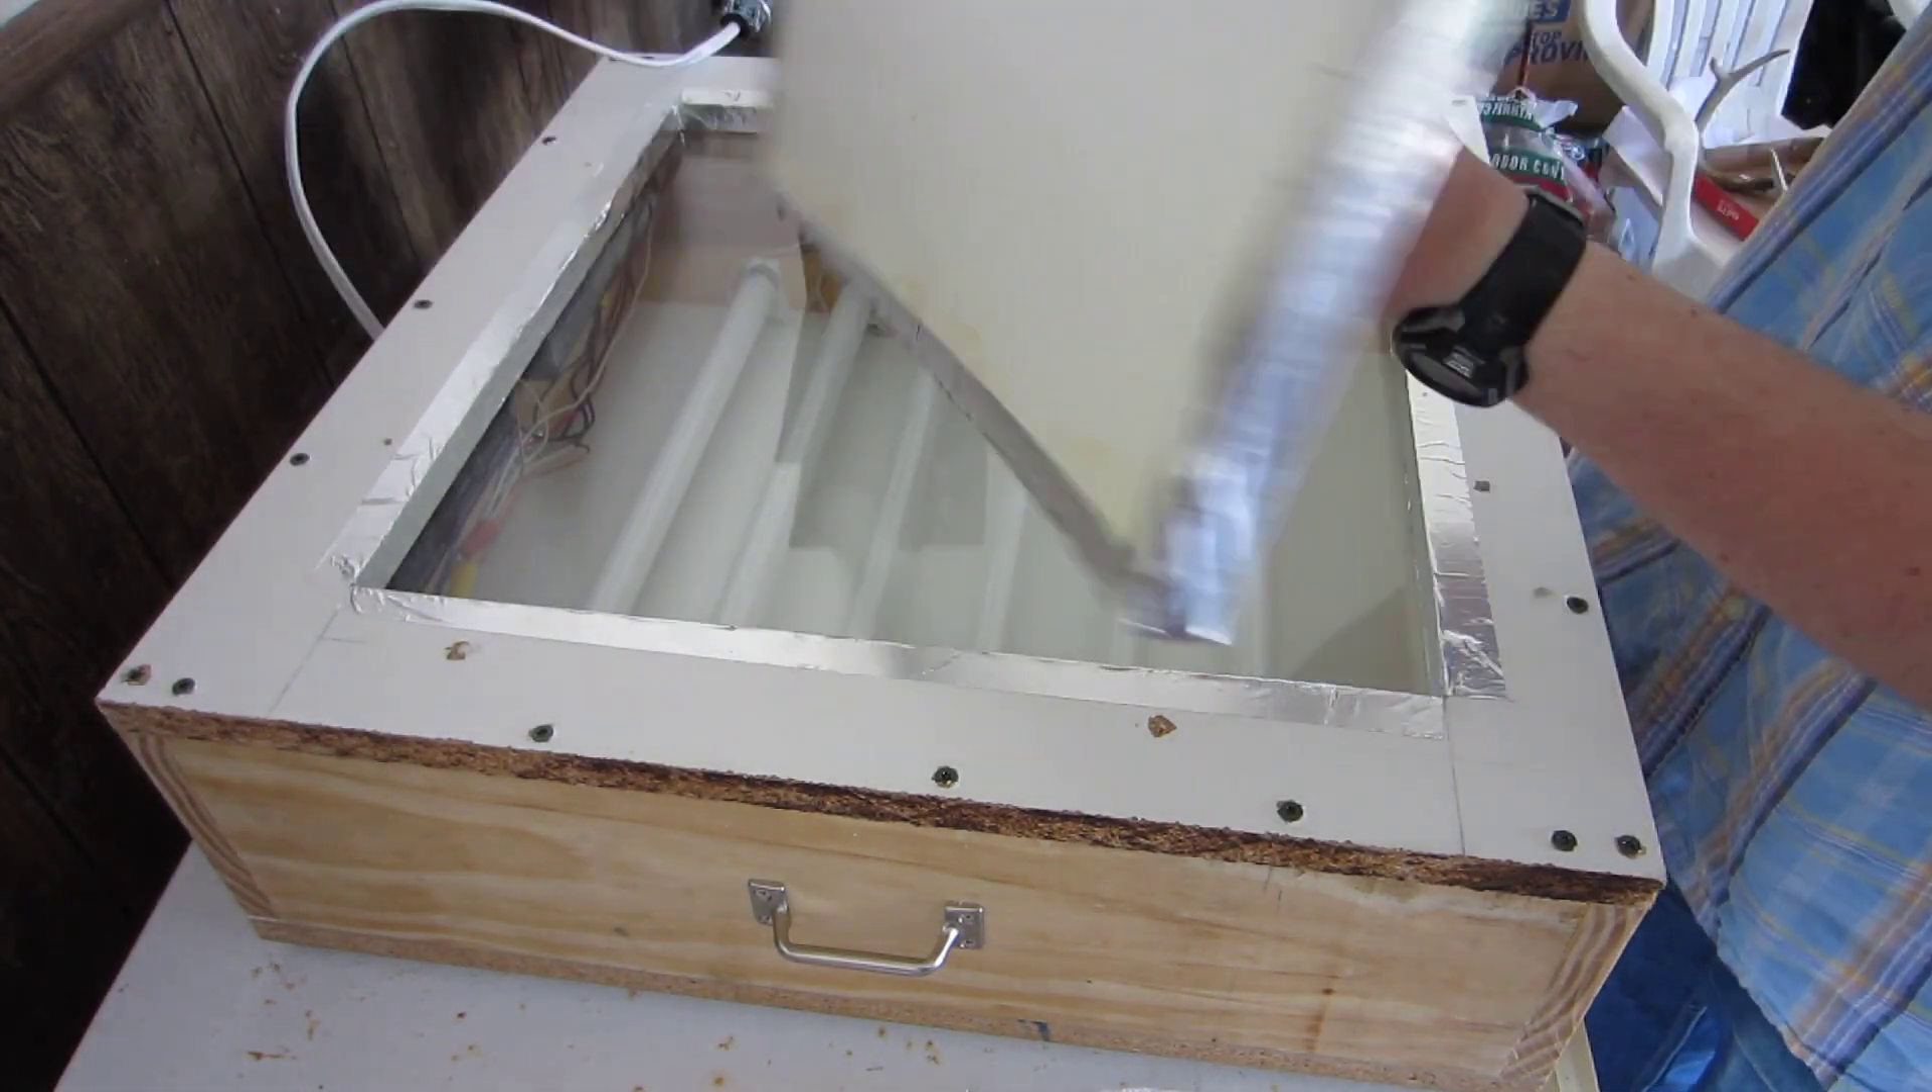We have fold the edges and we now have our handles on.